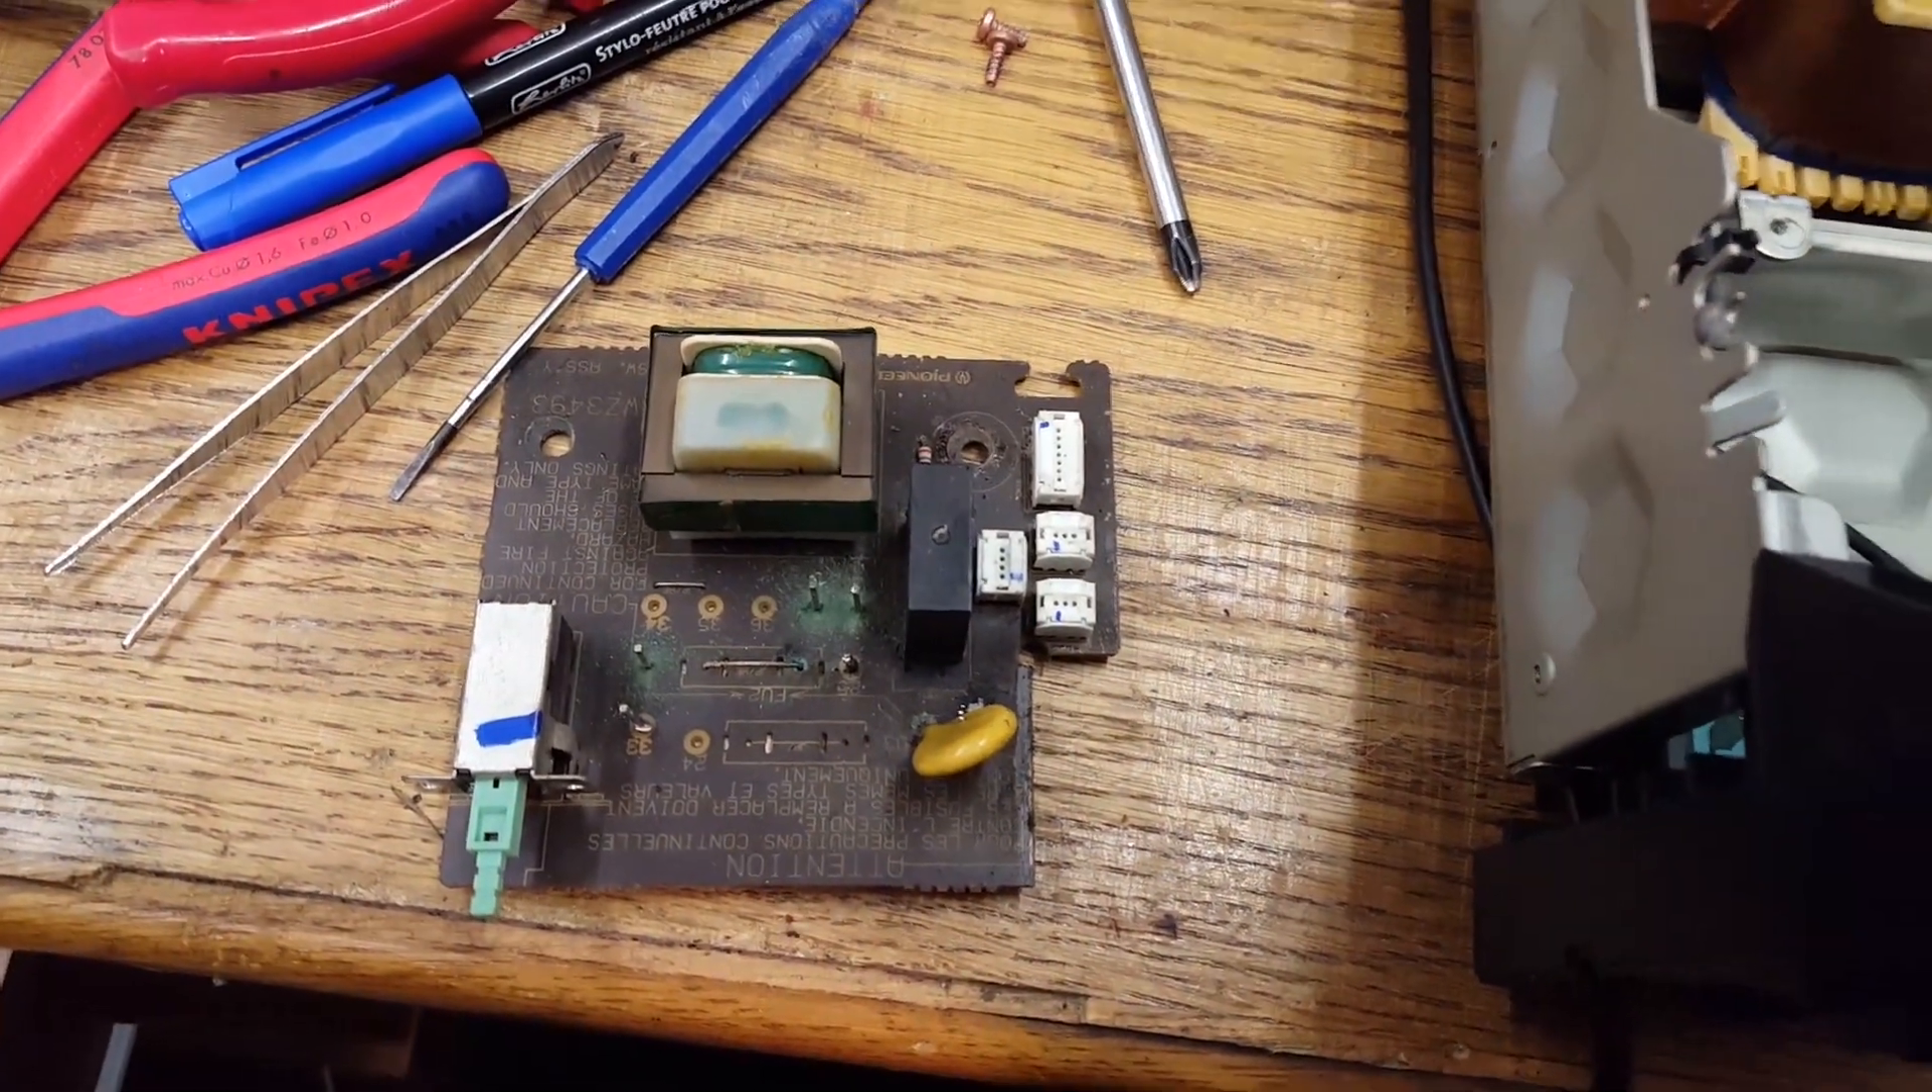Well as you can see I have the circuit board finally taken out.